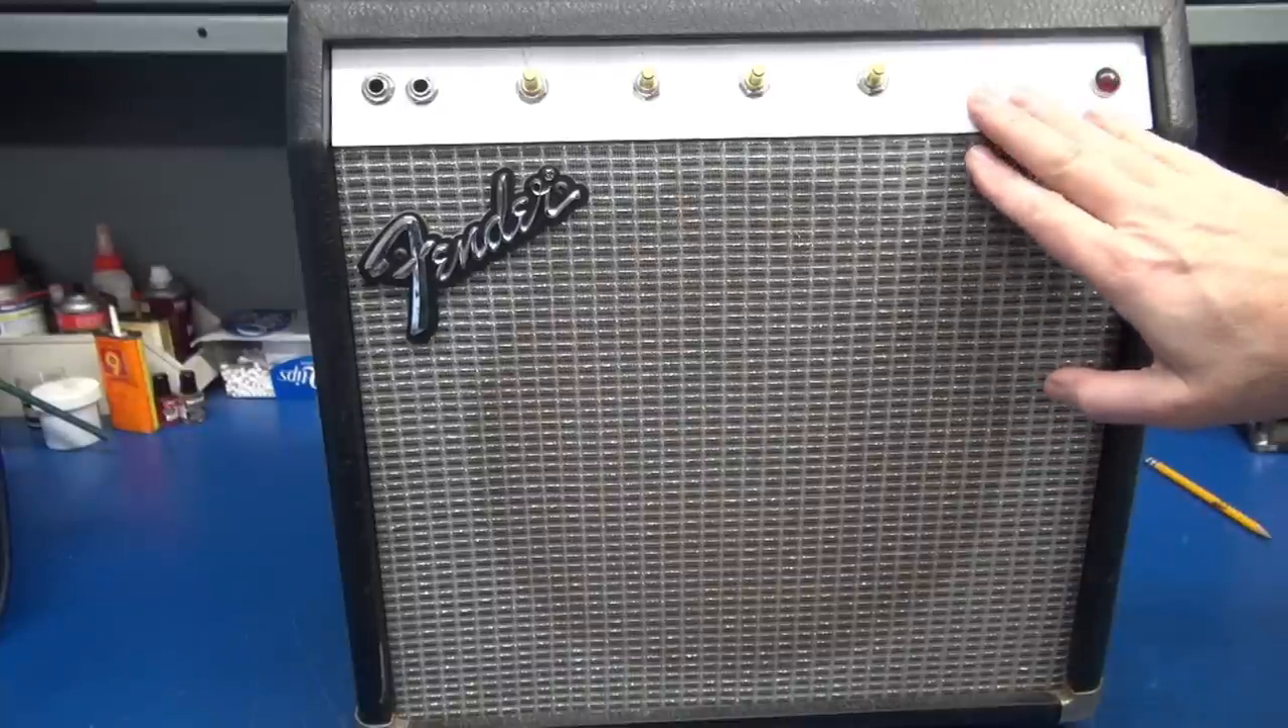Well here's the front of the amp with a new aluminum control panel installed covering all those old holes.